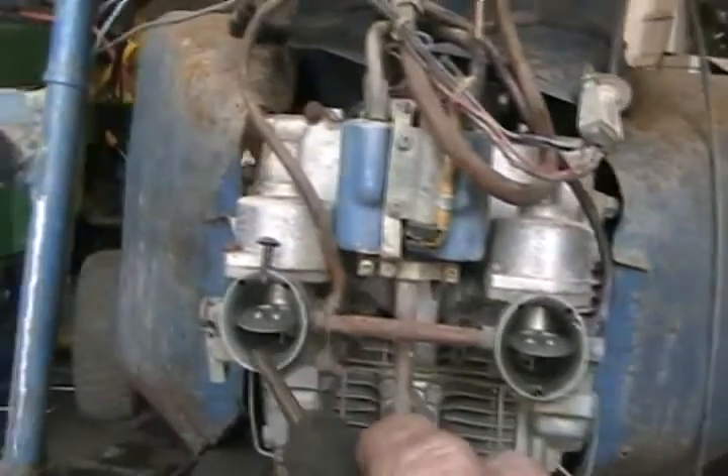So, I took the air cleaner assembly off that I built to check out the carburetors.